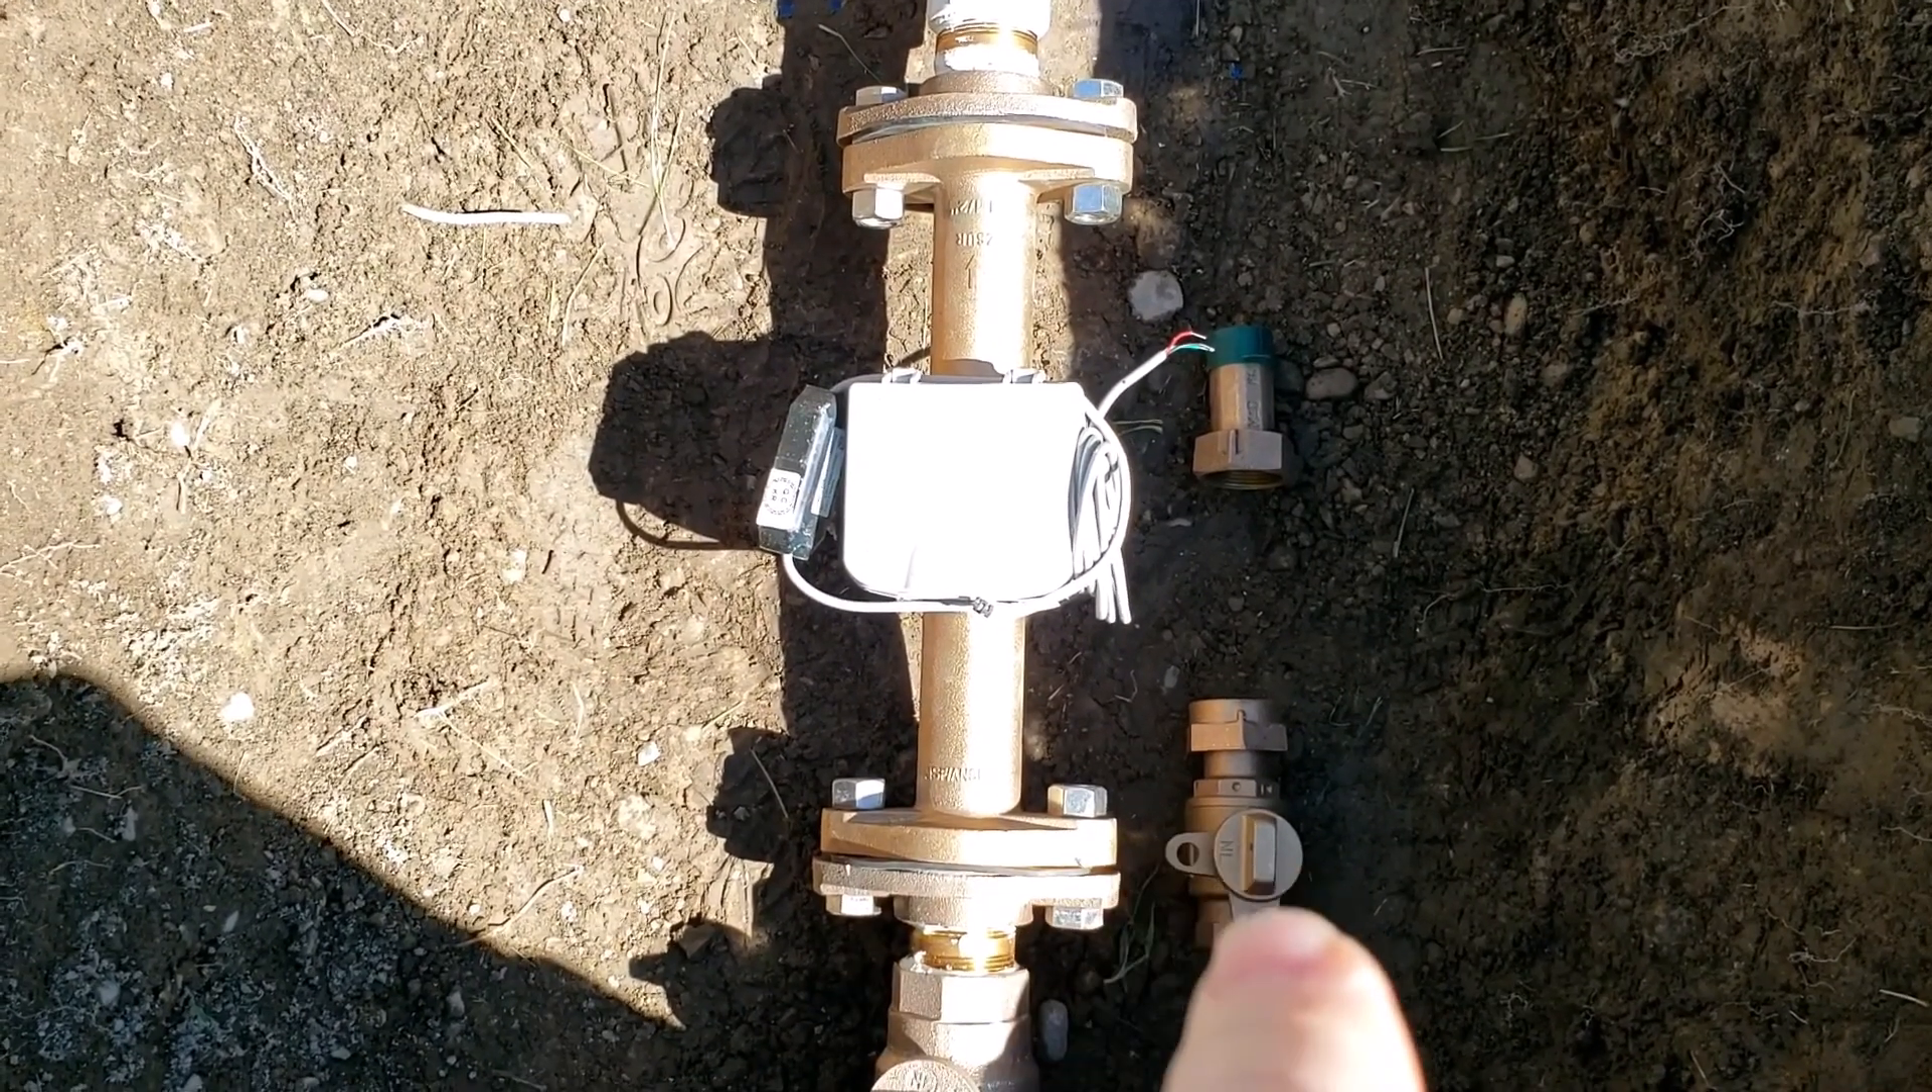So here the section of pipe has been removed with the old components, and the new meter for the secondary system has been installed.